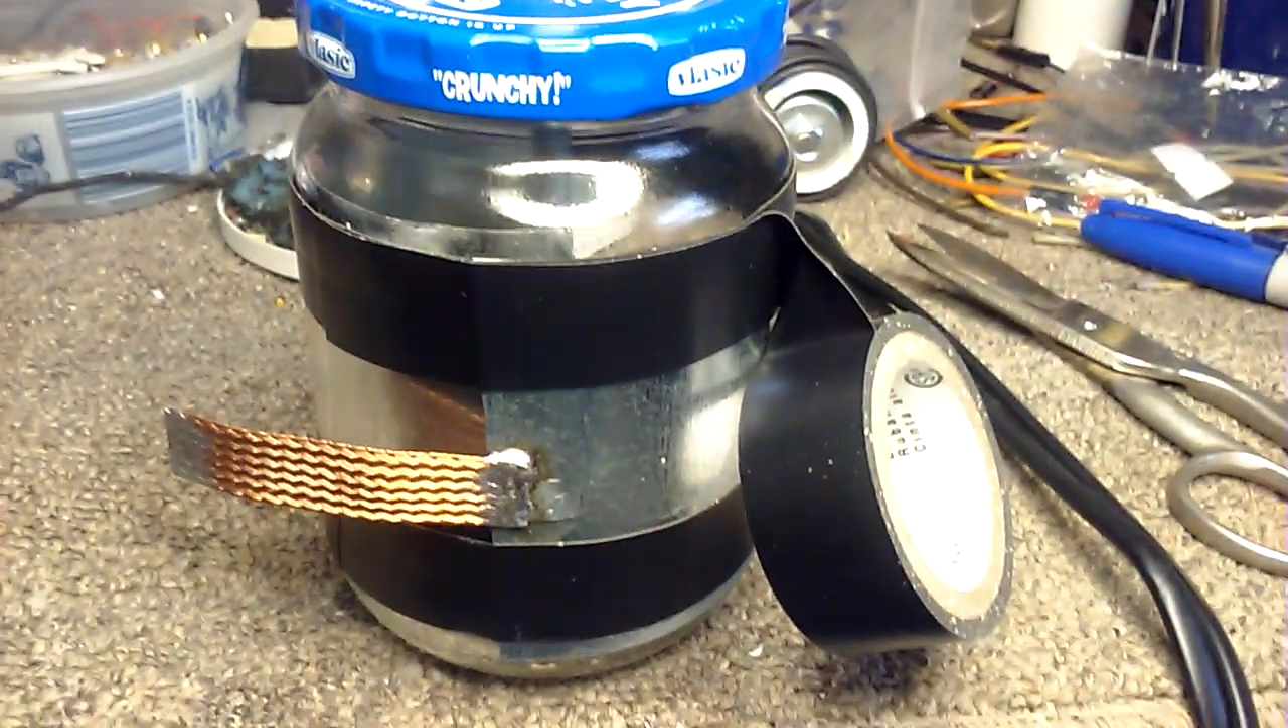And here, I'm showing how I'm starting the securing of the outer plate to the capacitor, just with PVC electrical tape.